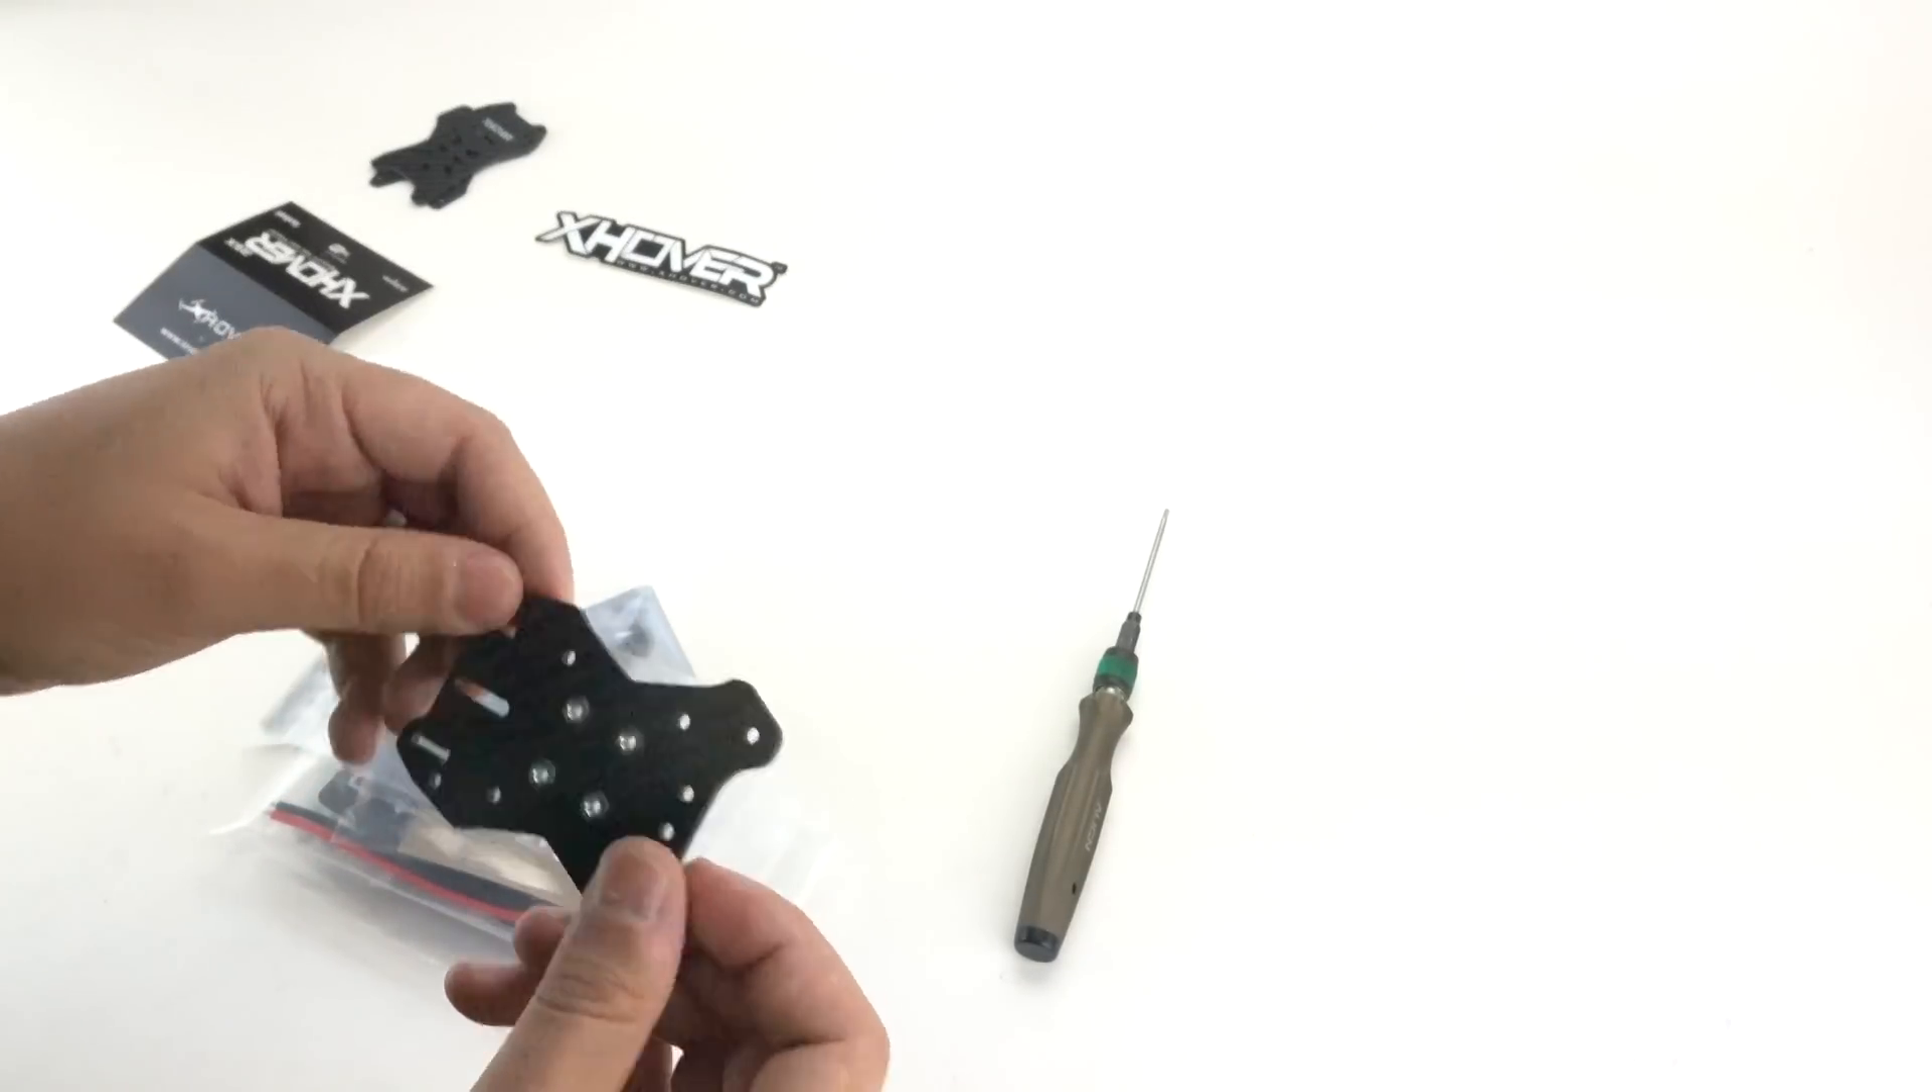And you'll notice this middle plate already has a press nuts installed.